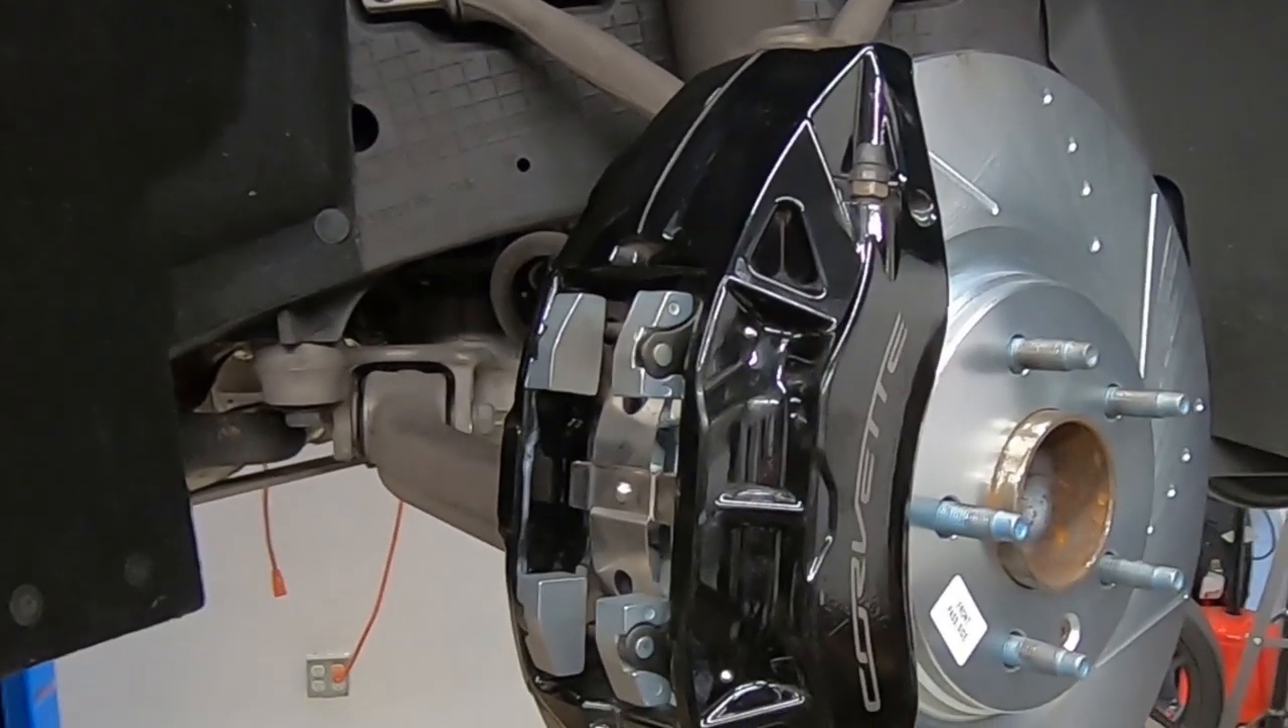Yeah yeah and that's it calipers and brake pads are in rotors are on.